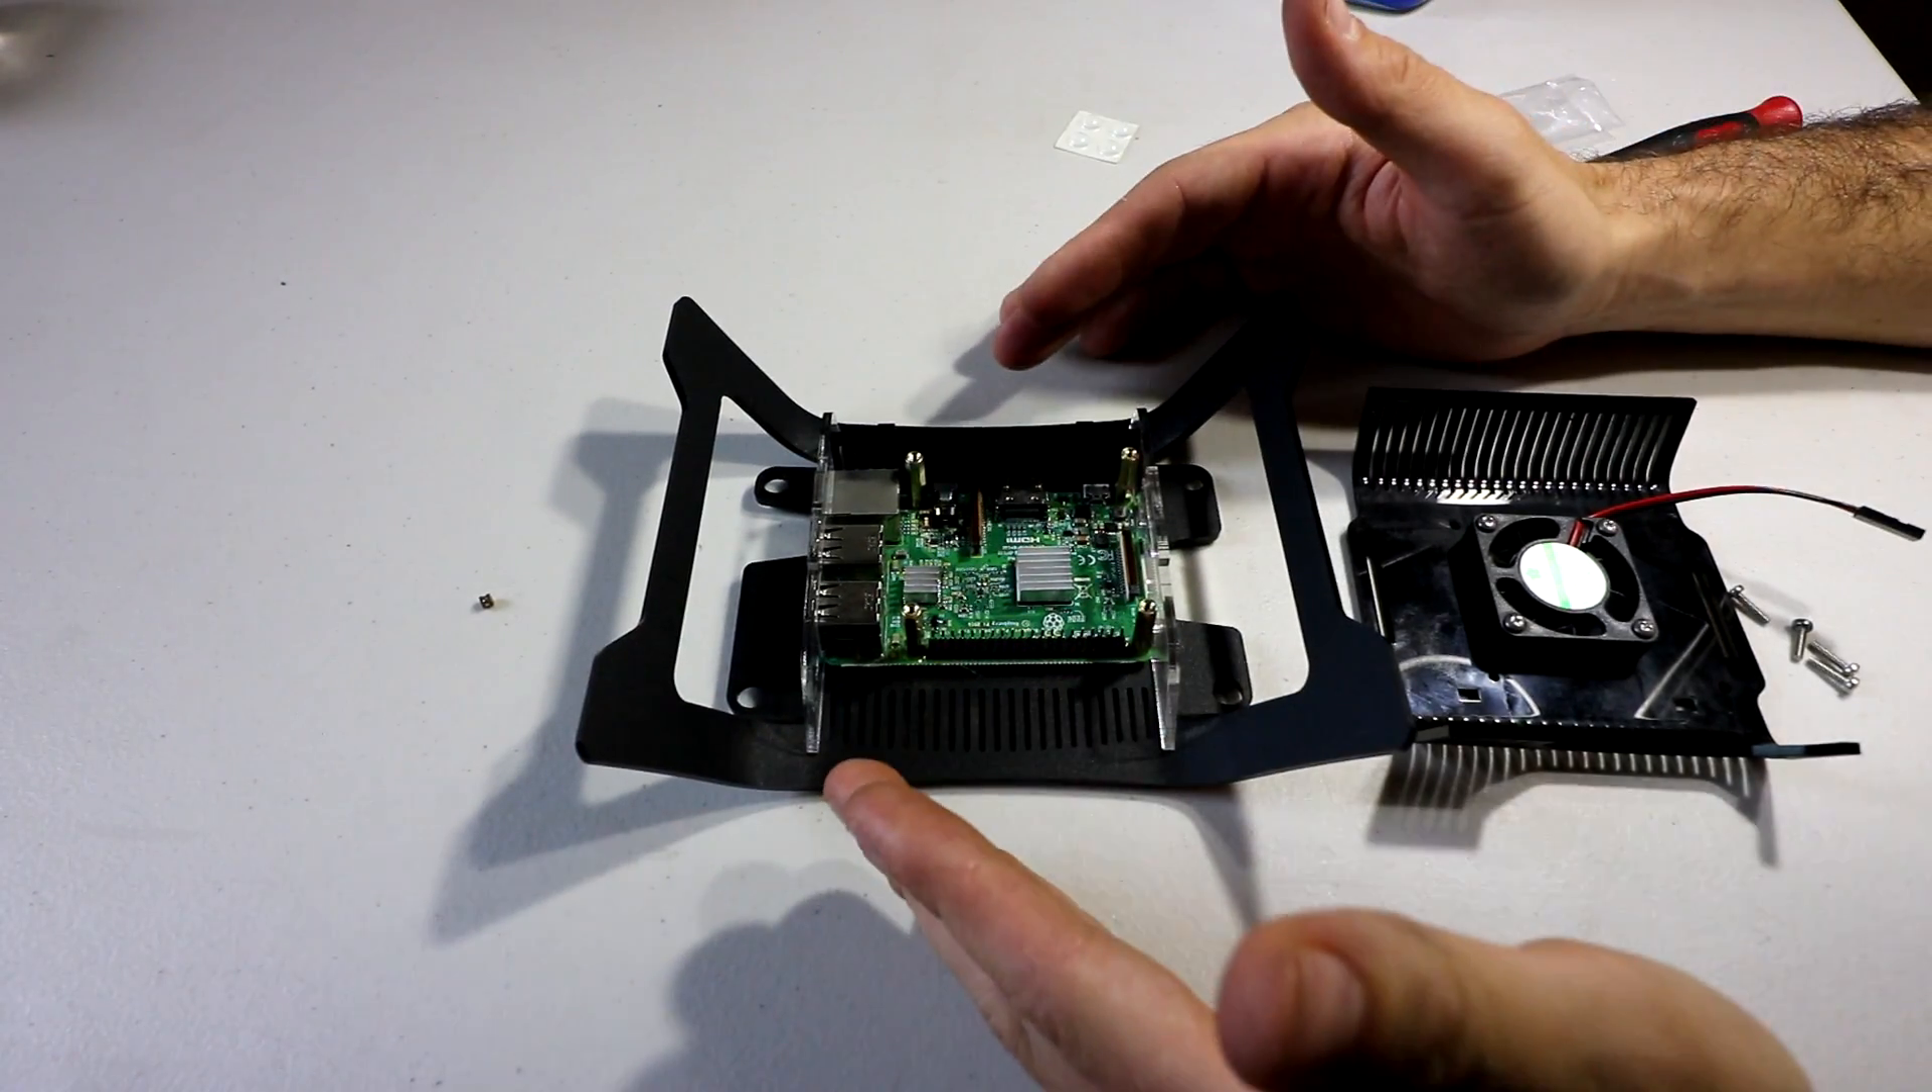We got all our little plates on there we've got a fan attached.